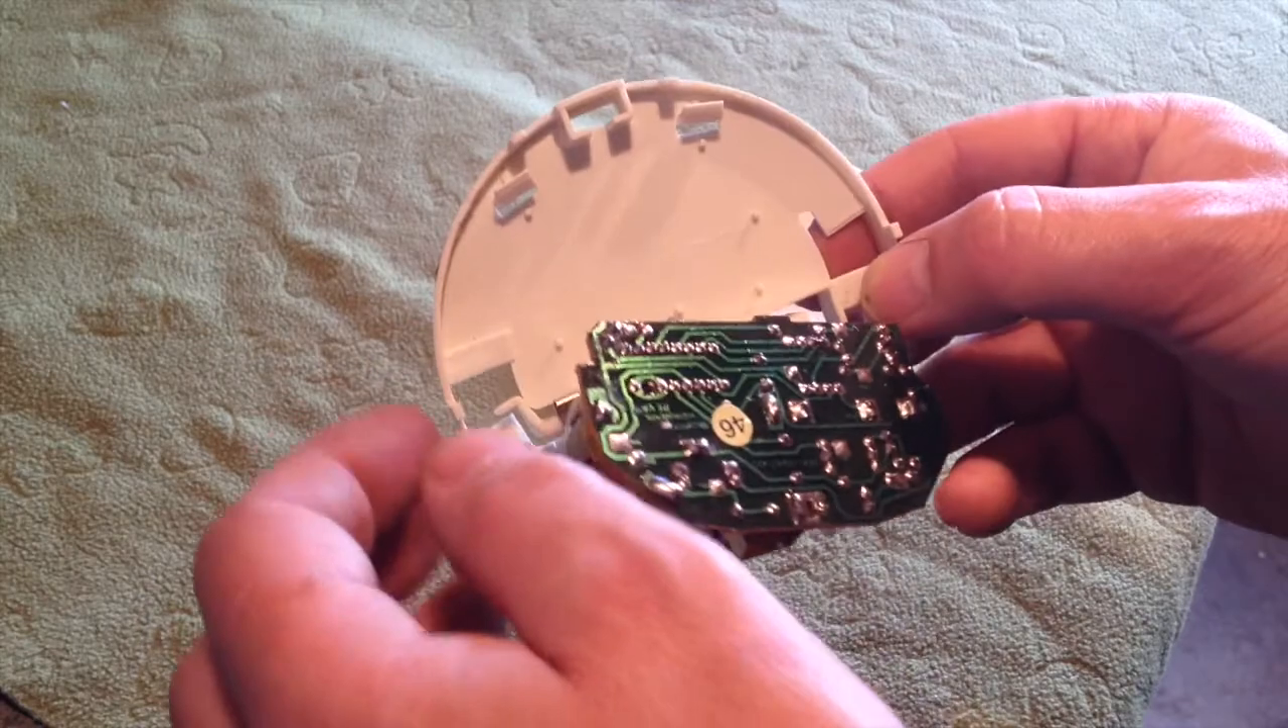Right, so I've gone ahead, I've separated the PCB board from the housing of the smoke alarm.